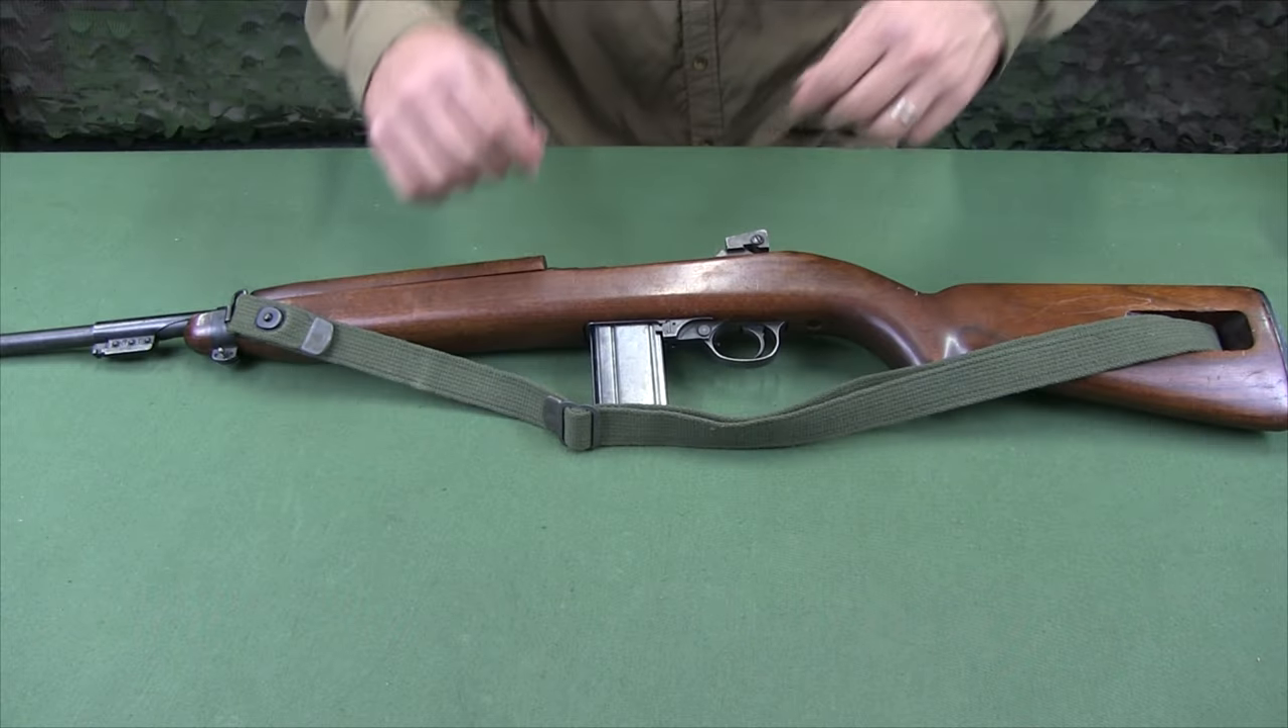The sling is now attached to the rifle.